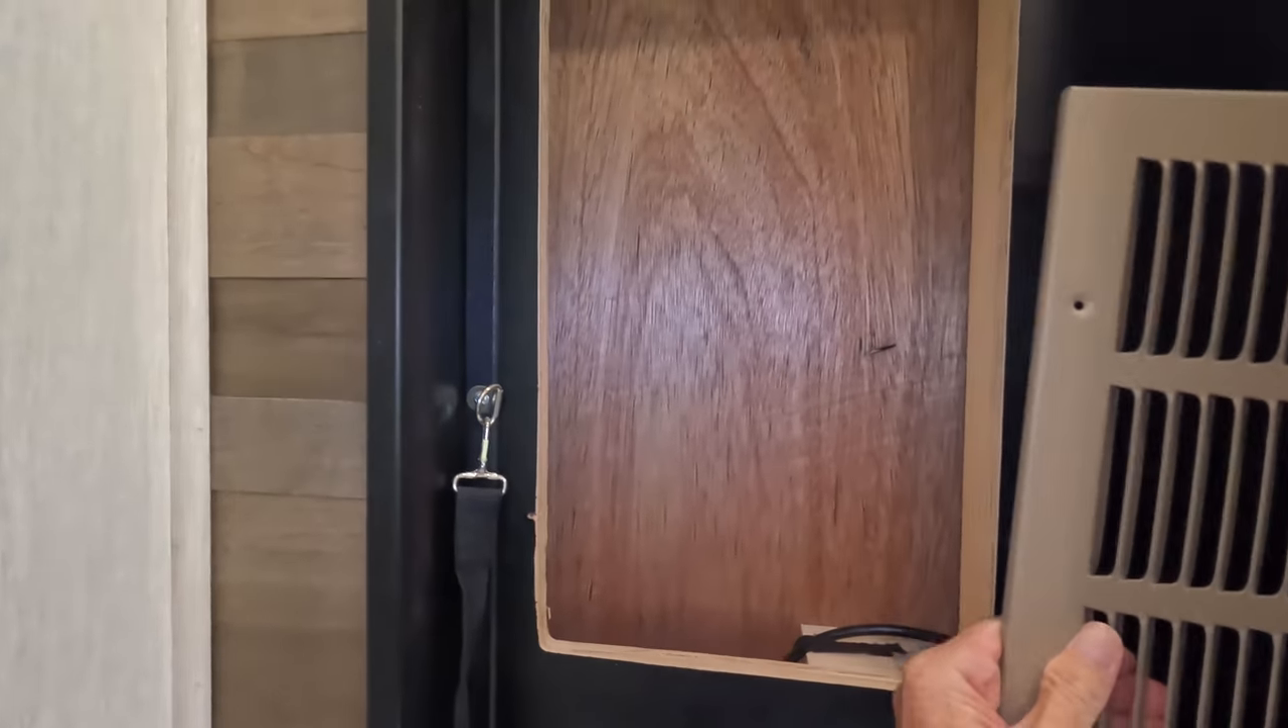I took the grate off and this is the cavity.